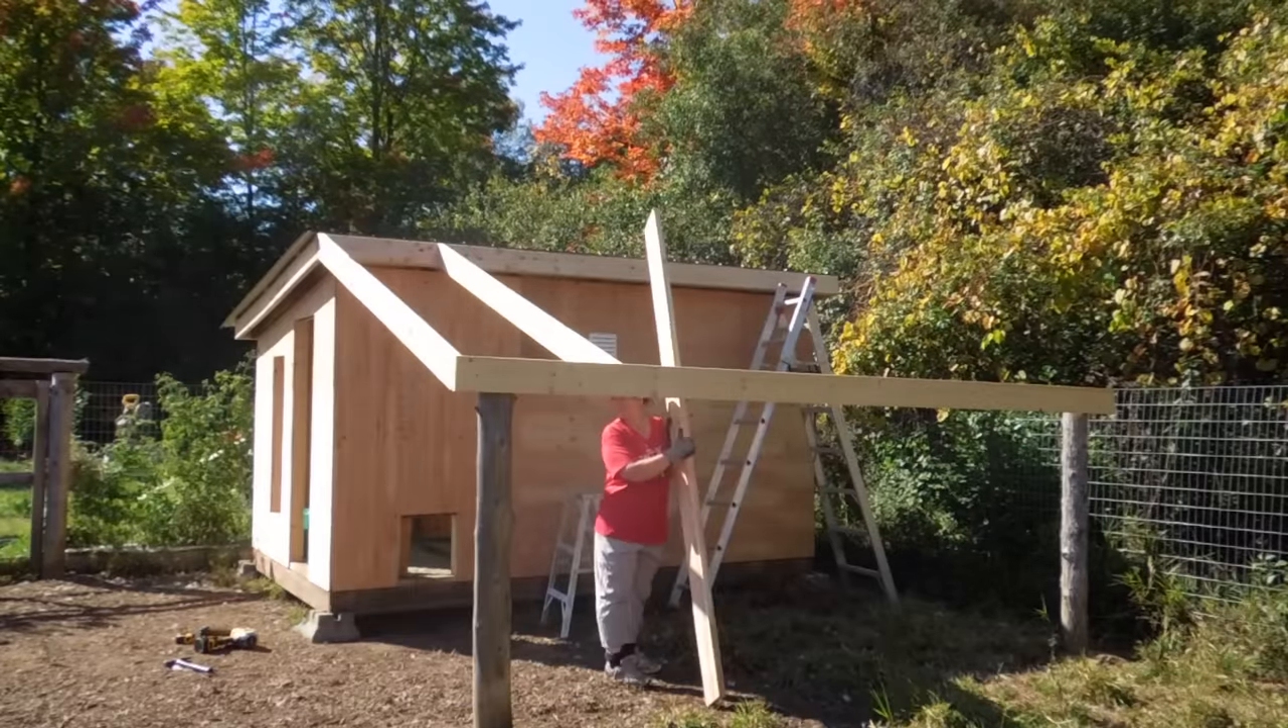We've already got a board going across the two posts outside.